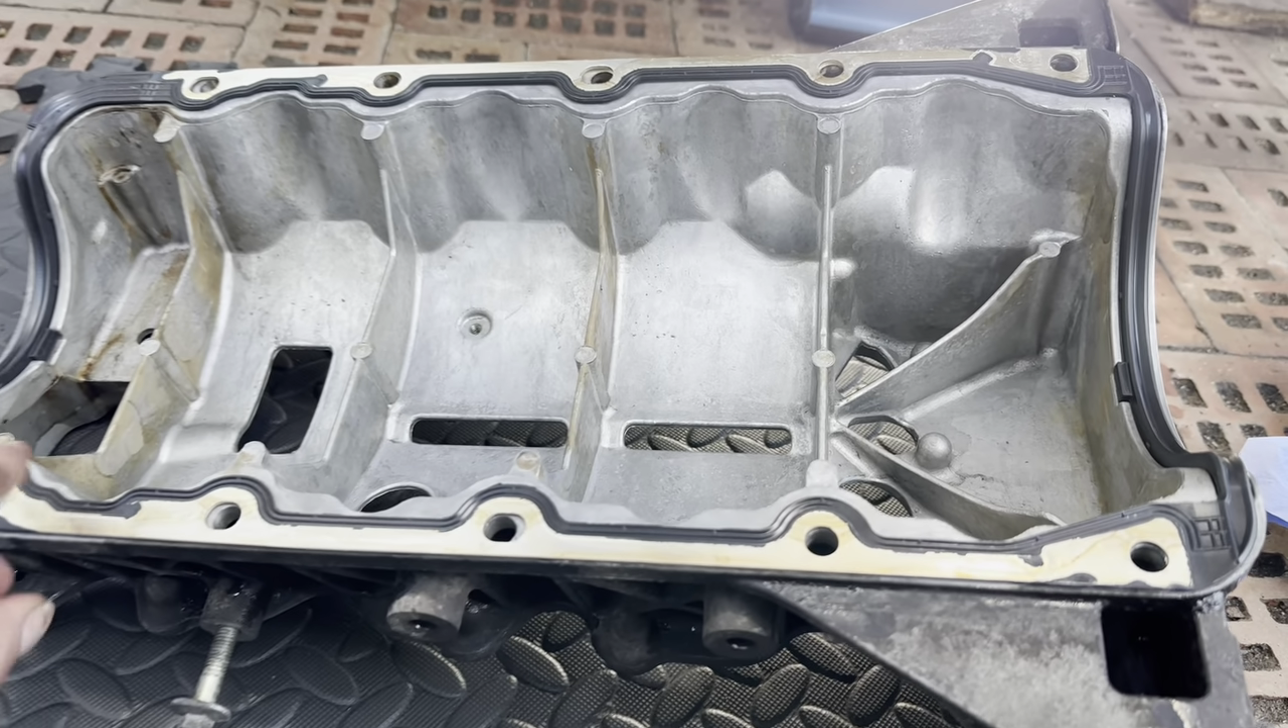It's got the new gasket on here that's seated in there properly.